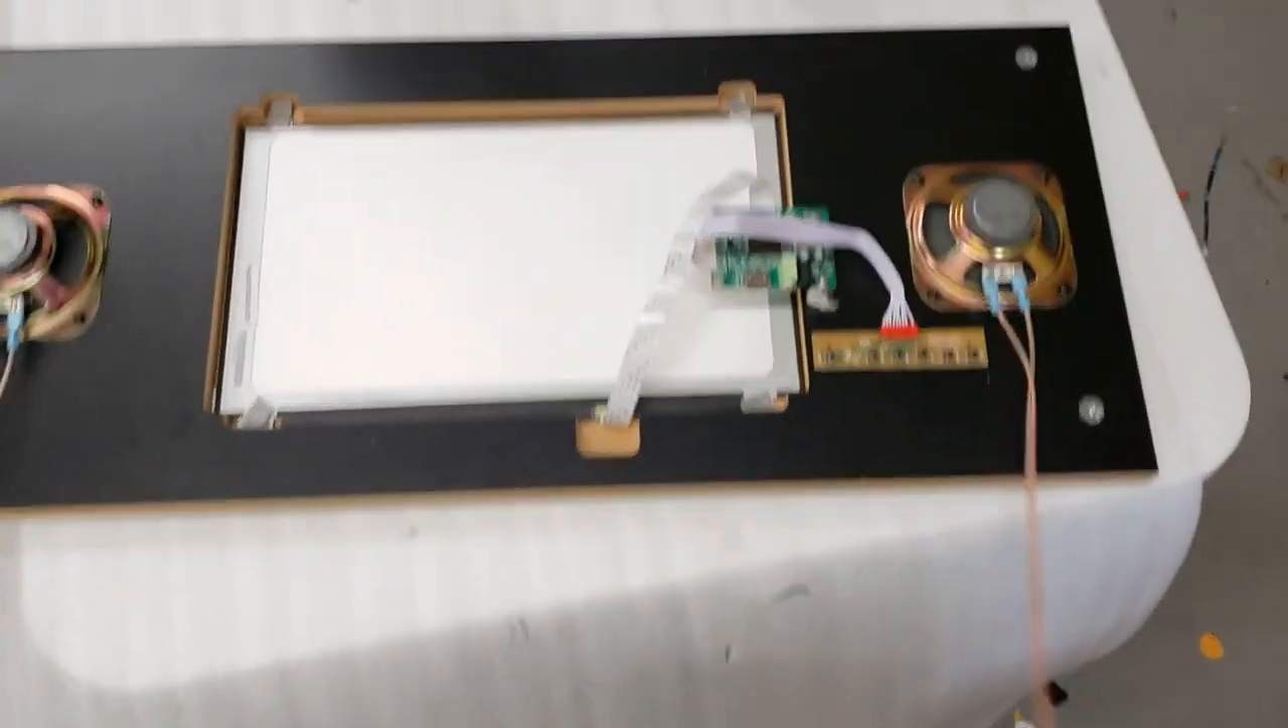So you can see I've already mounted my speakers. I just have some, uh, speaker wire hanging here so I can run it wherever I want to in my cabinet.